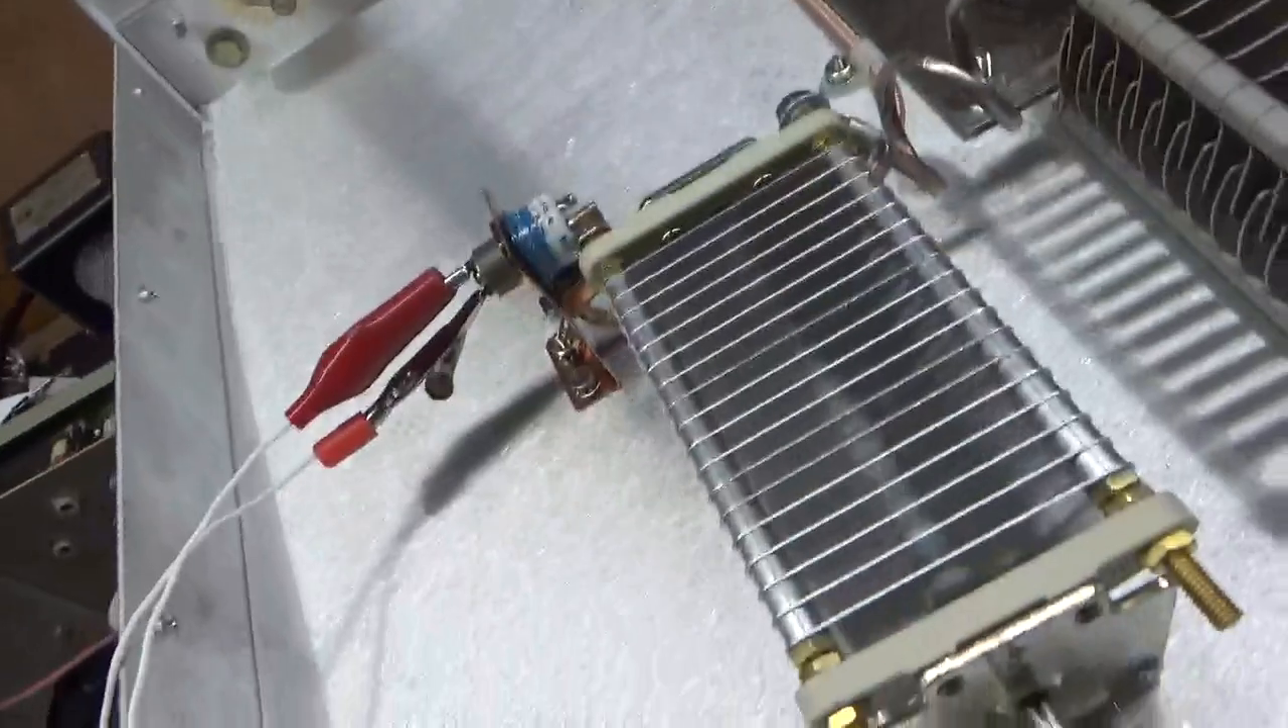These connections are temporary right here.